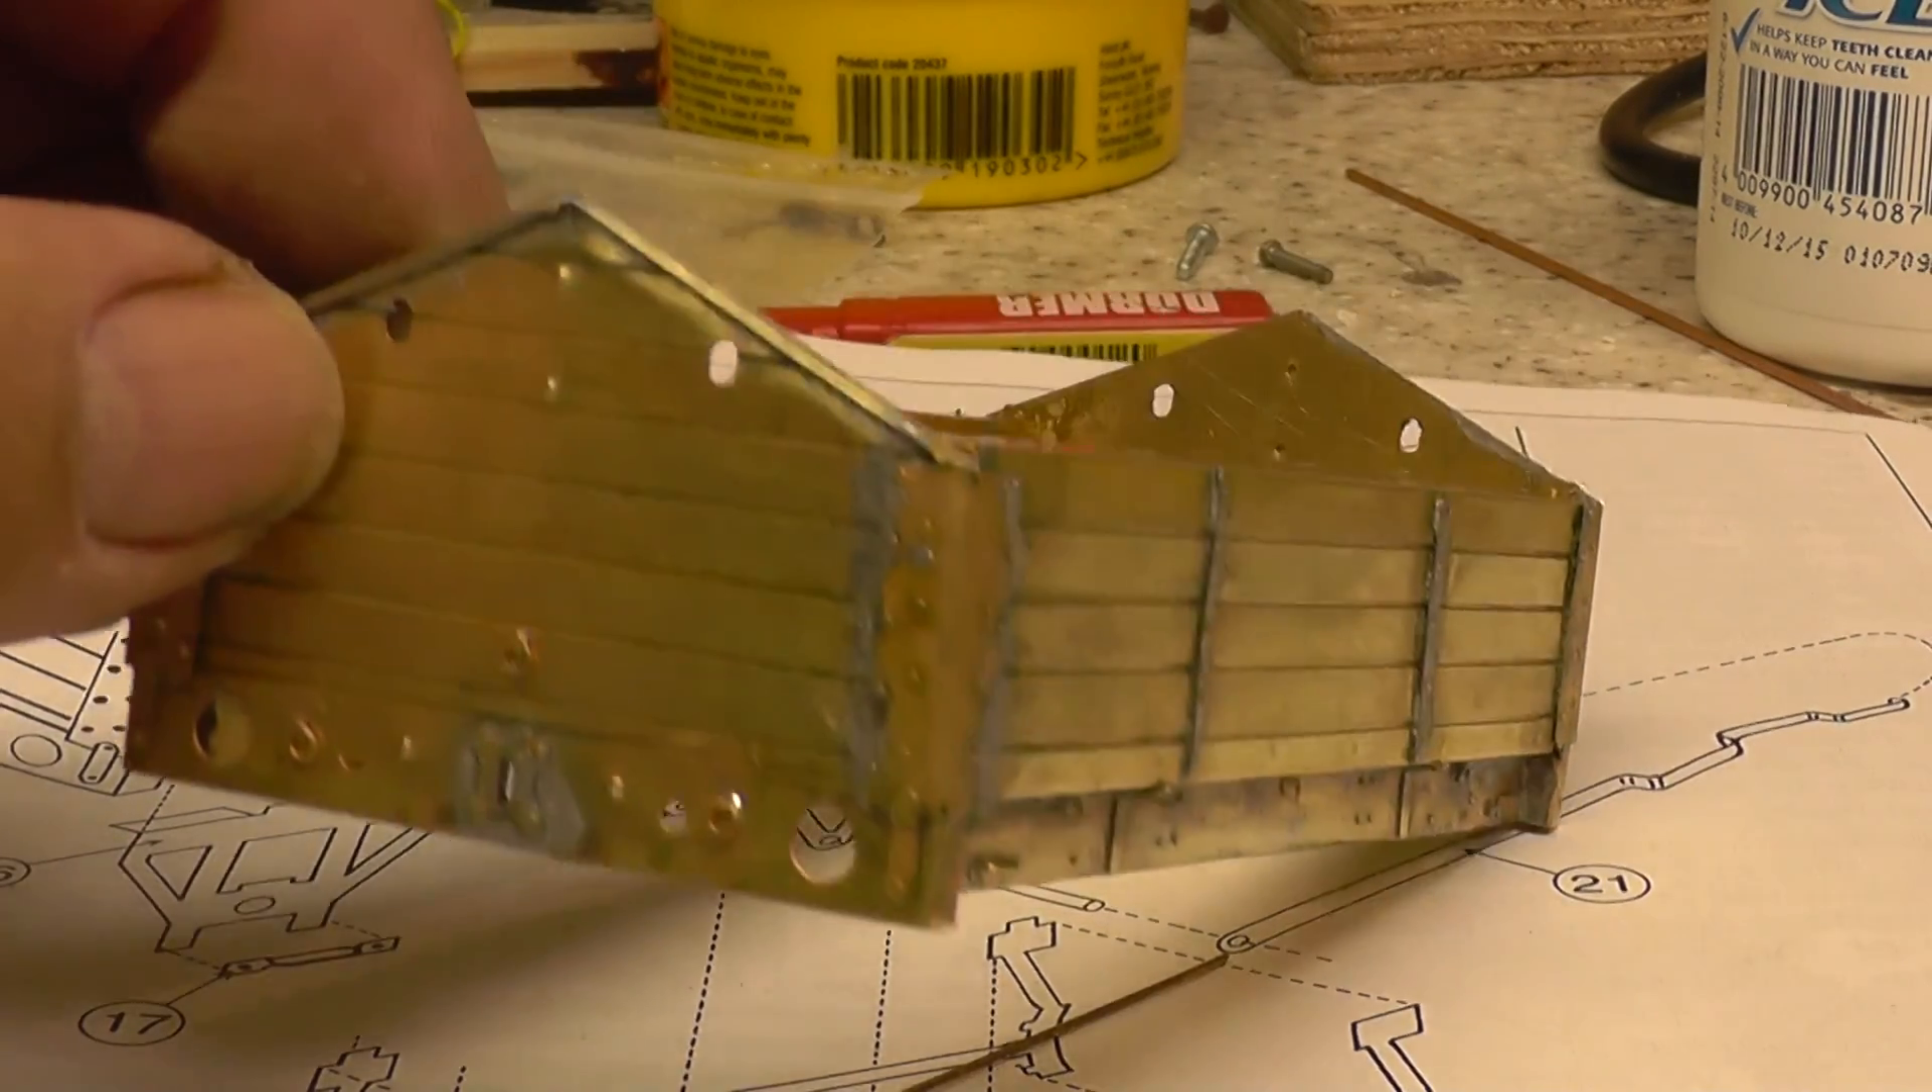So got the main part of the actual body put together.